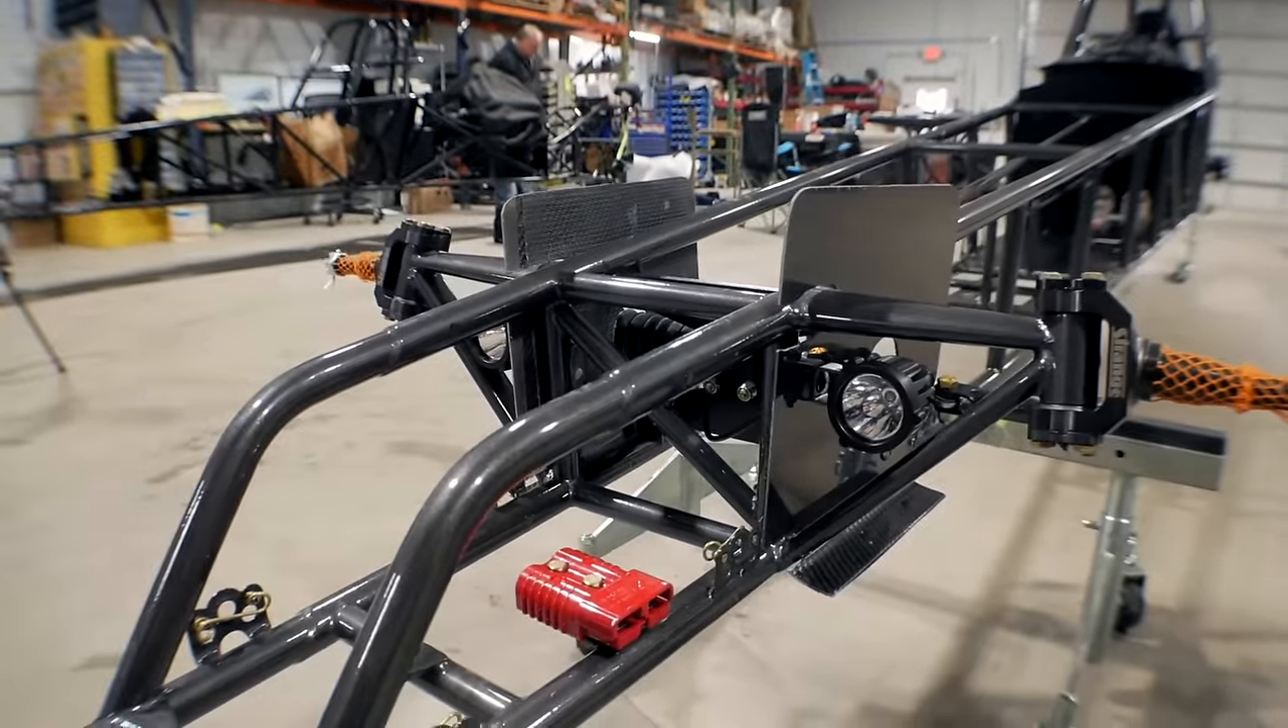Headlights are already mounted, ready to go.